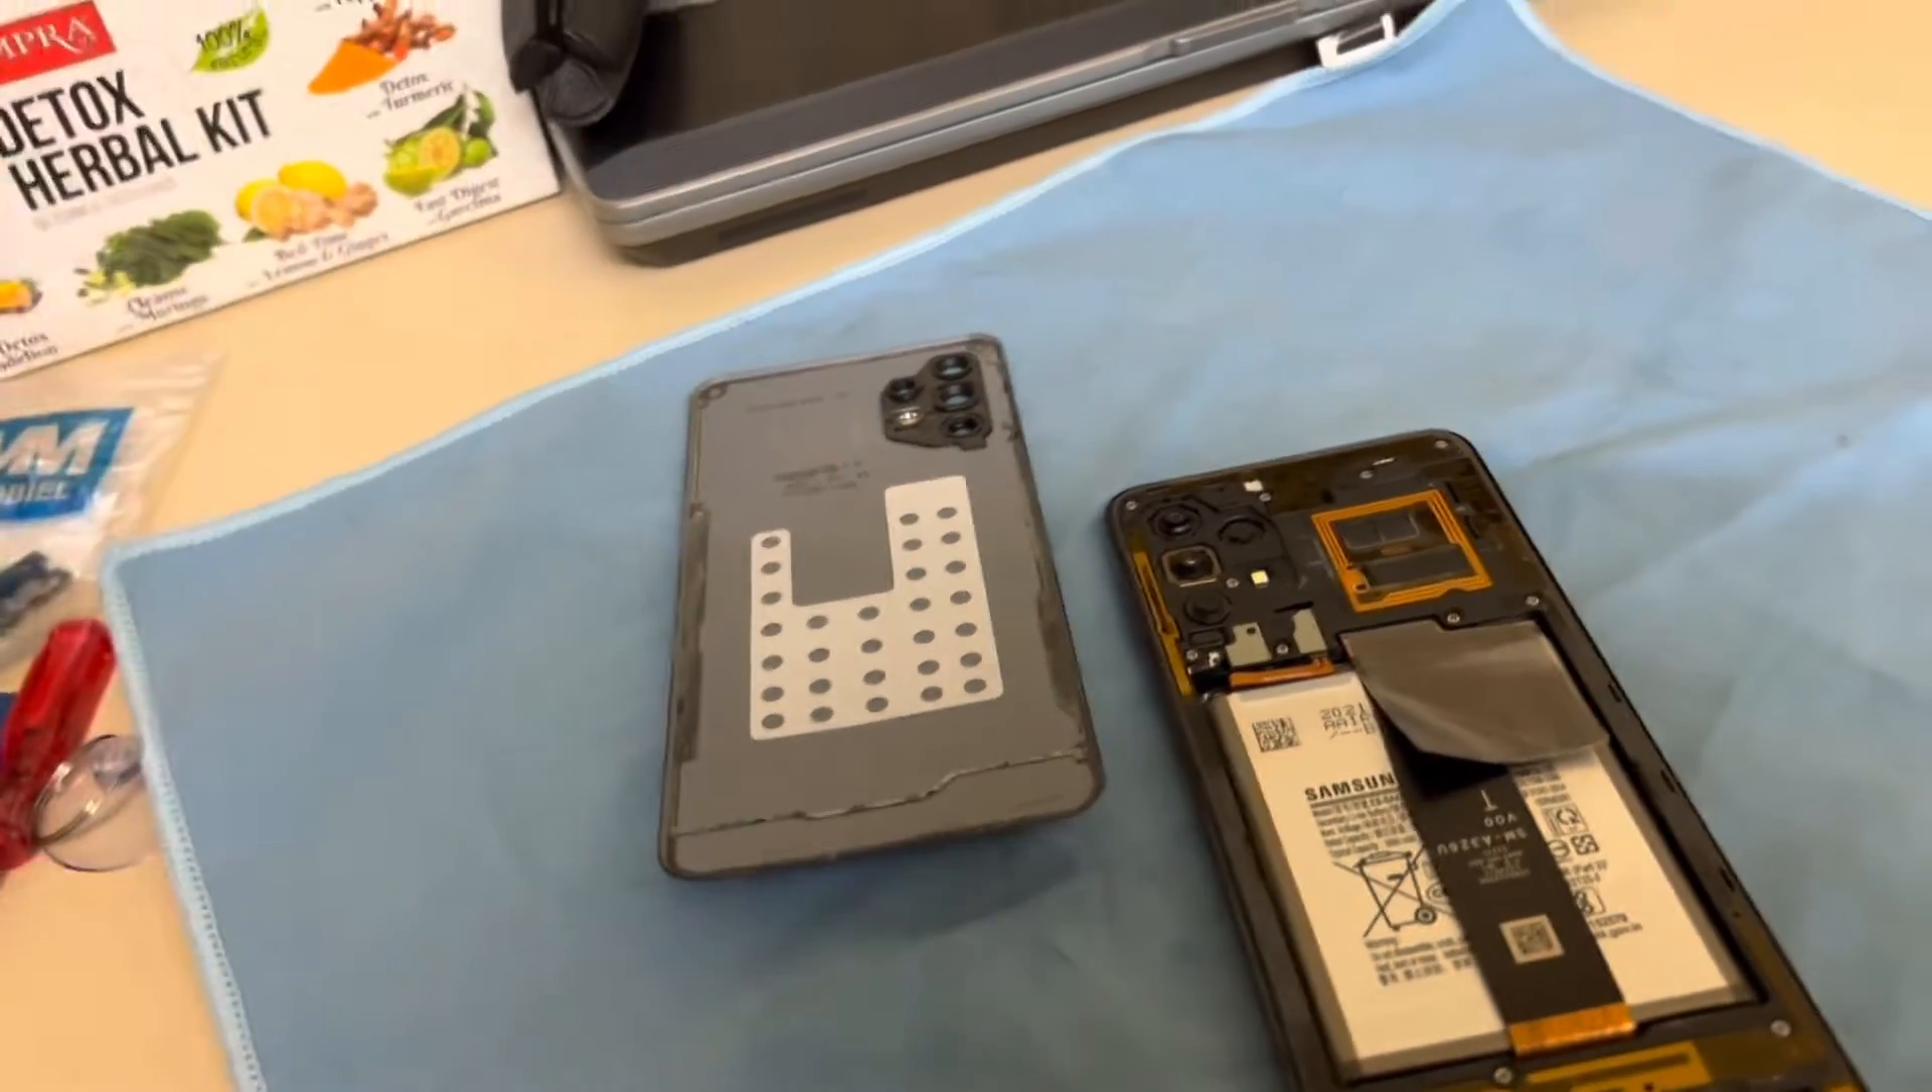Um so i already removed the back part and we're gonna do it little by little.